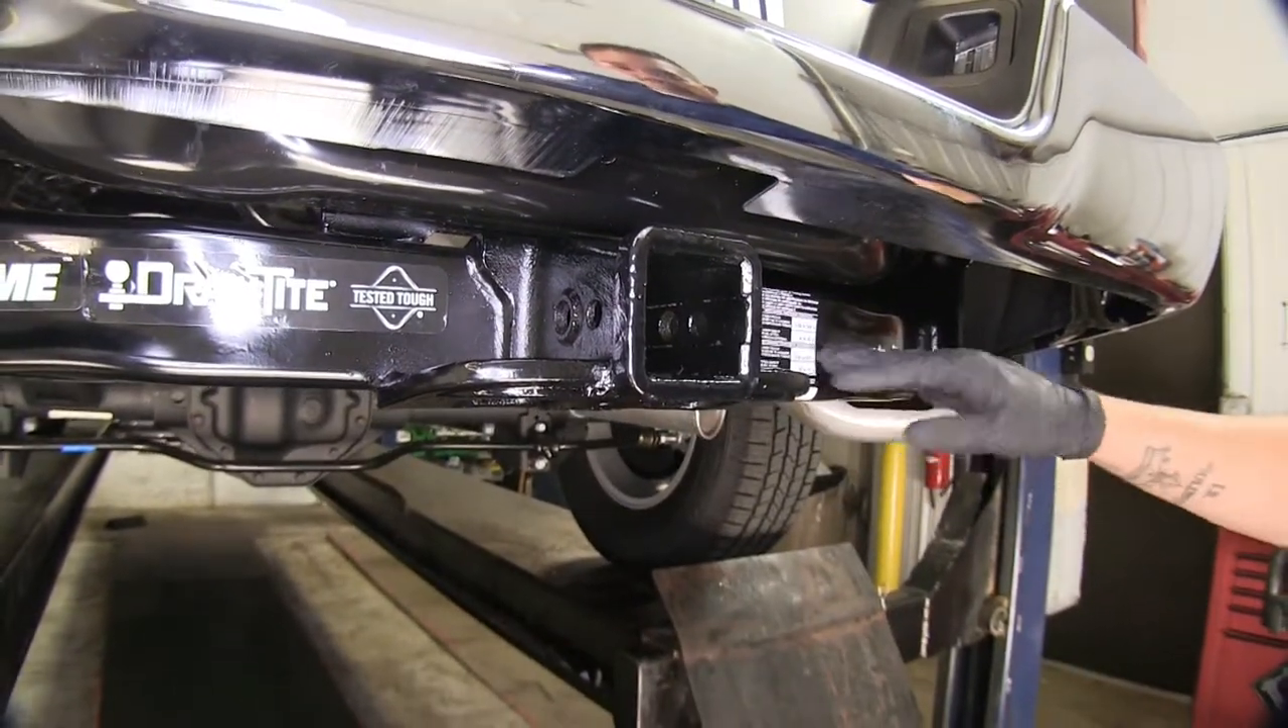So here's what our hitch looks like fully installed. Now the cross tube is going to sit right below the bumper, but it is going to blend in nicely underneath since it is that black powder coat finish.